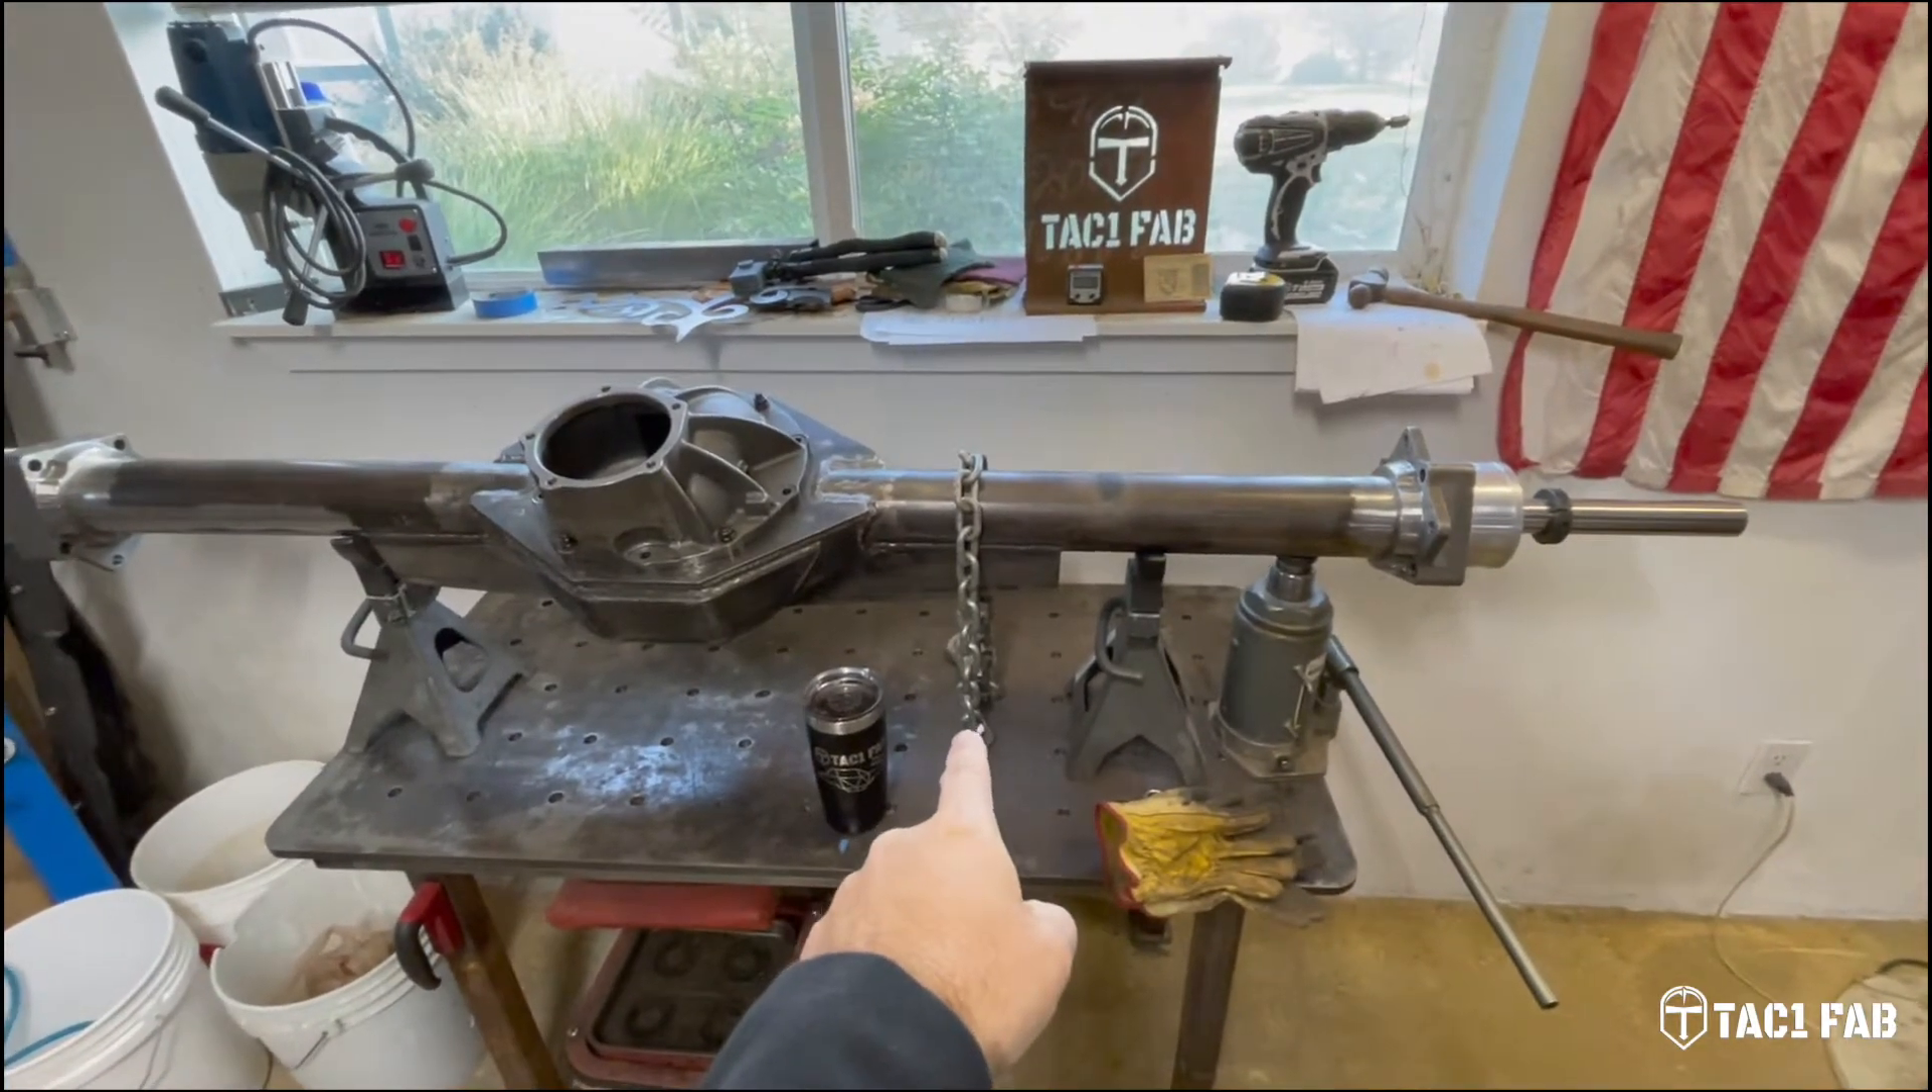I've got this end chained down to my little fixture table here.